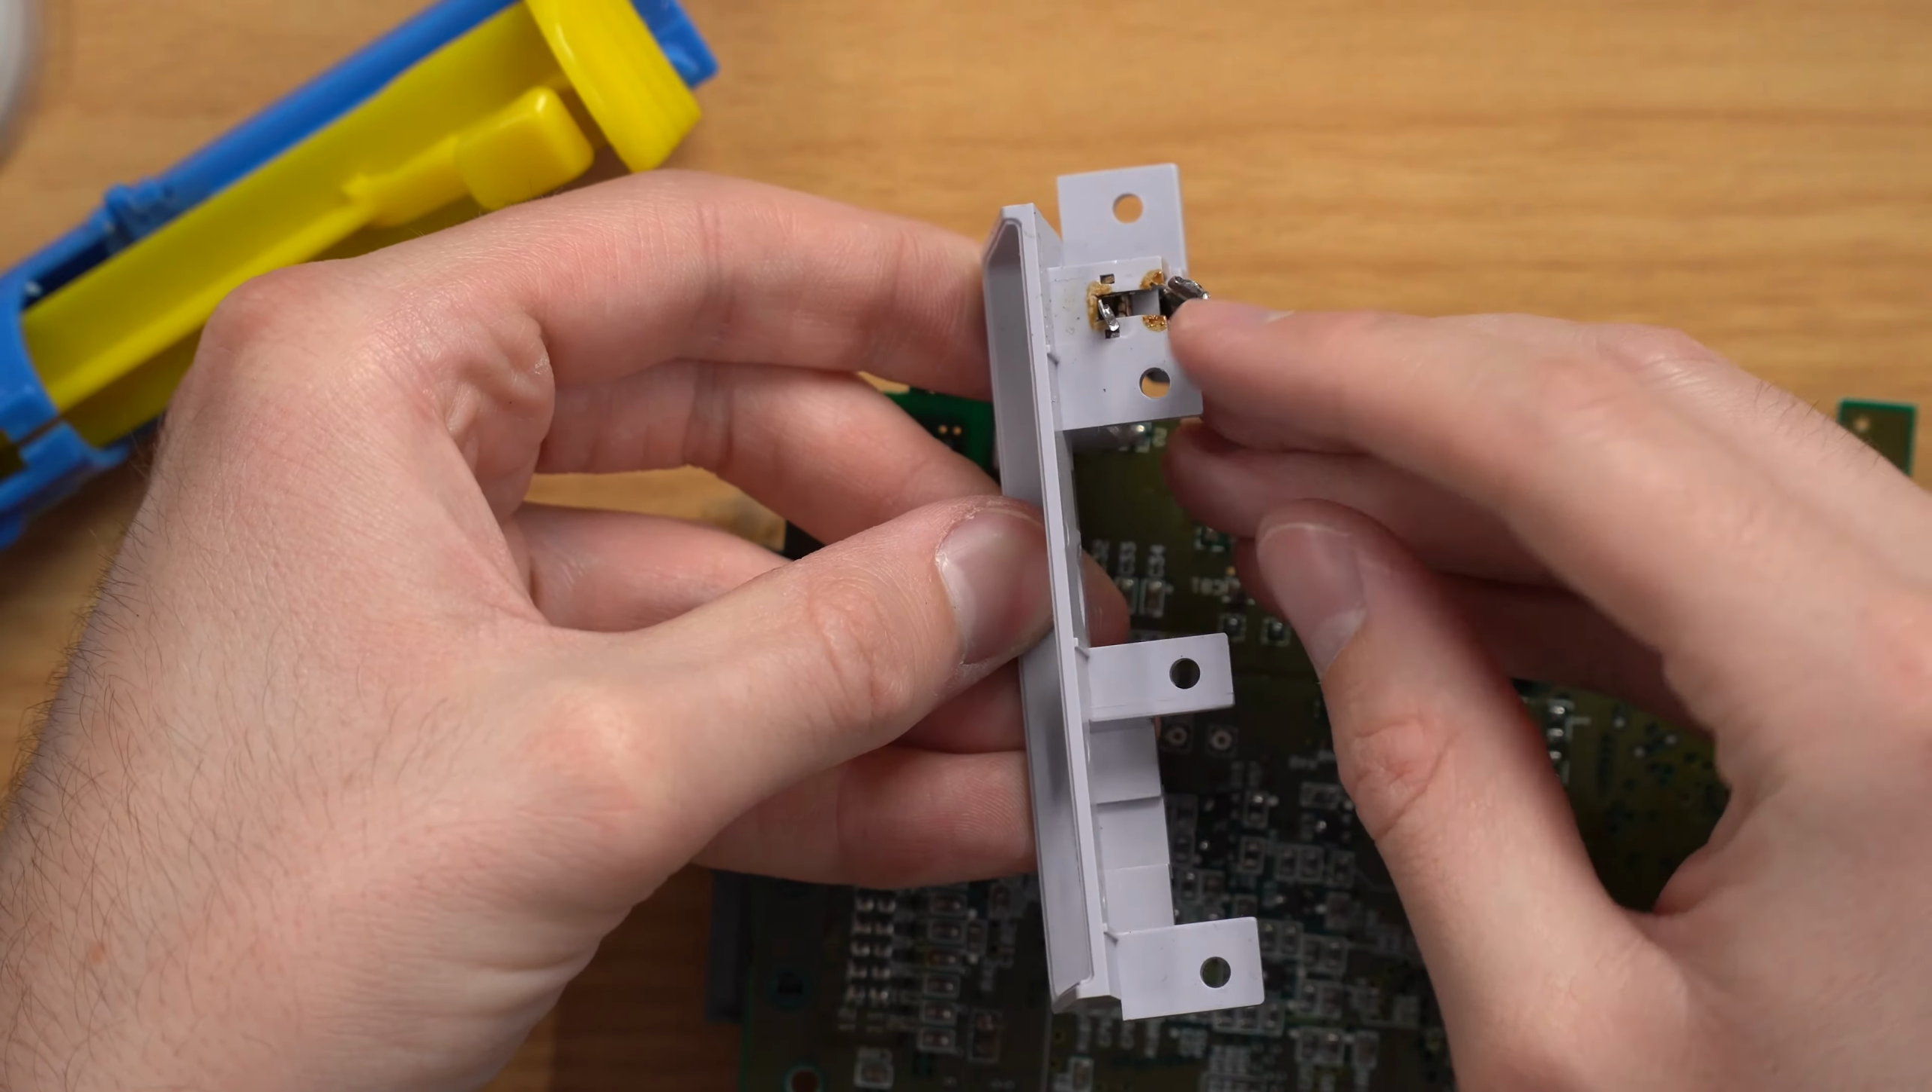So I finally got this plastic piece off.